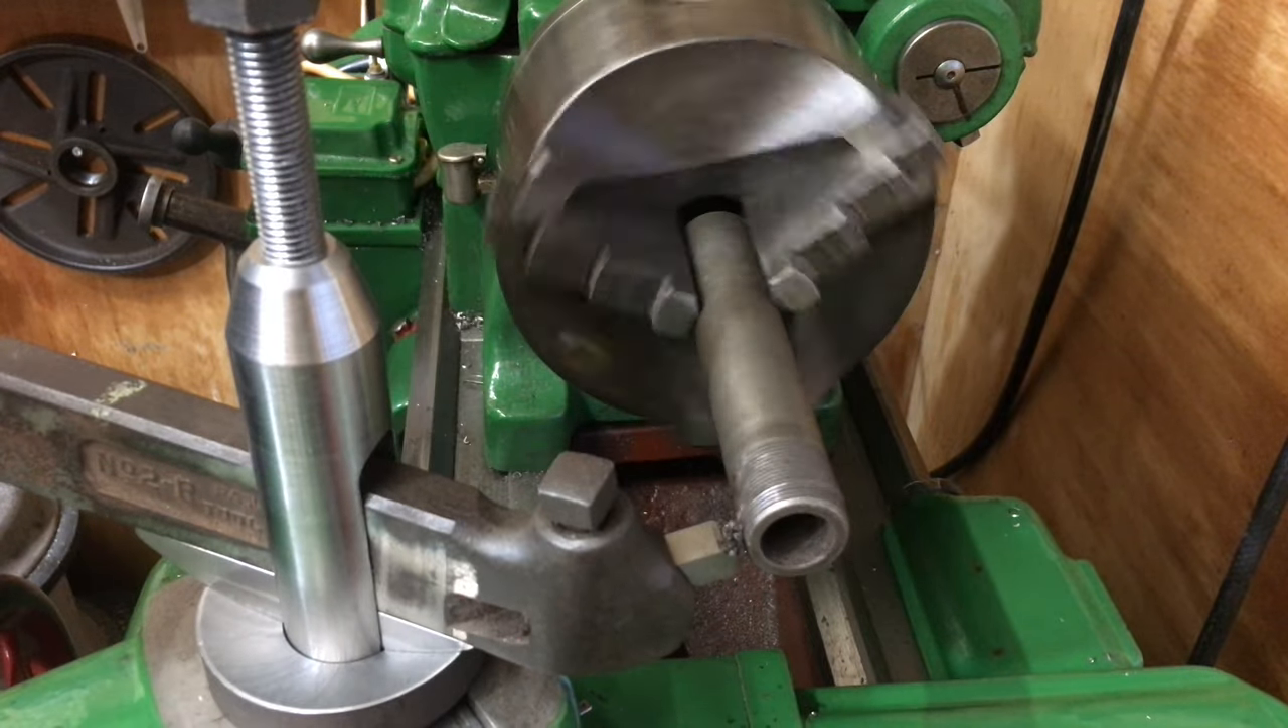Just to prove it works I plunked a spare bit of tube into the three jaw chuck and tightened it up.